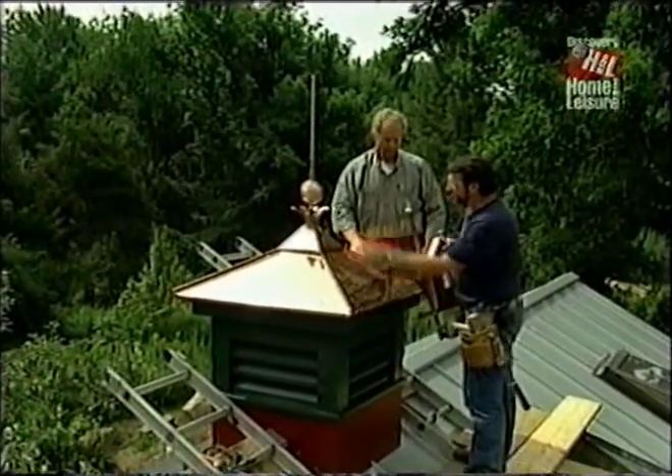Well, for the last hour or so, Larry and I have fitted the cupola to the roof and secured it in place.